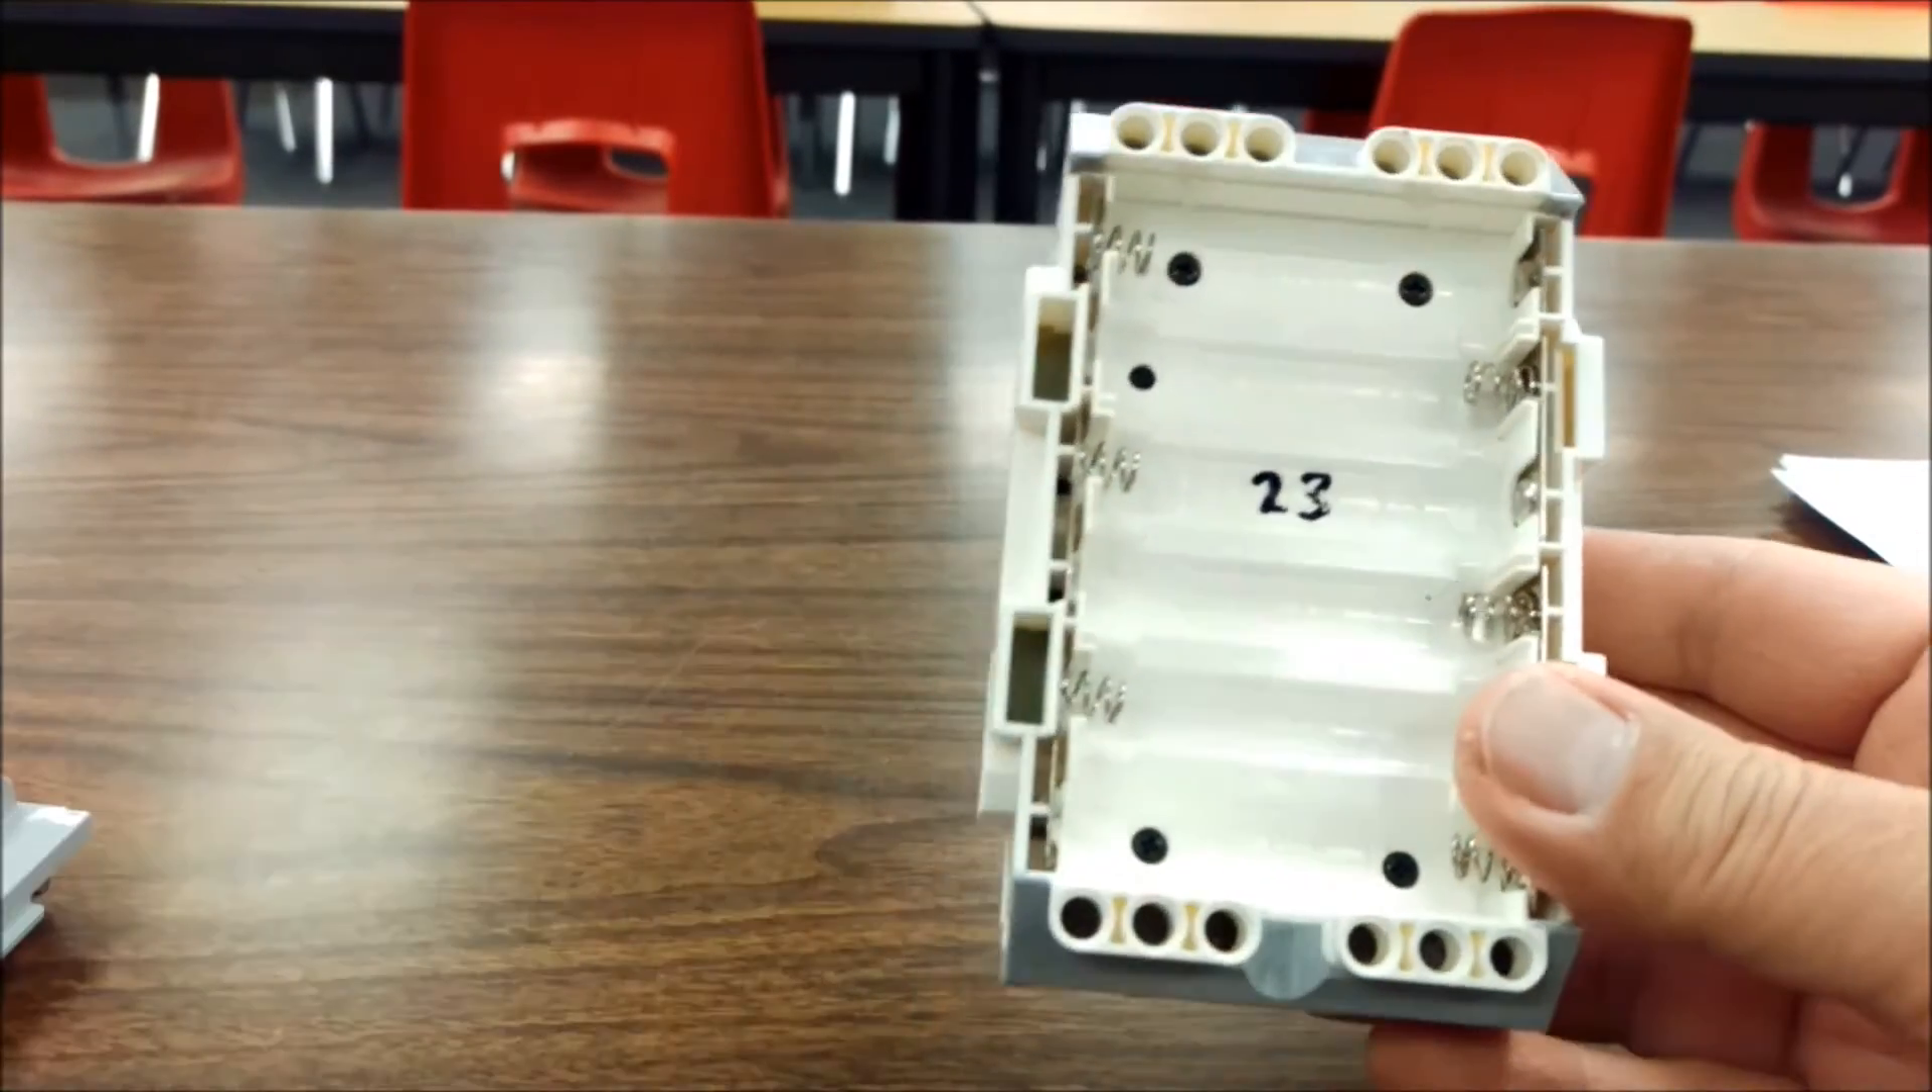Okay so I've taken the battery off.